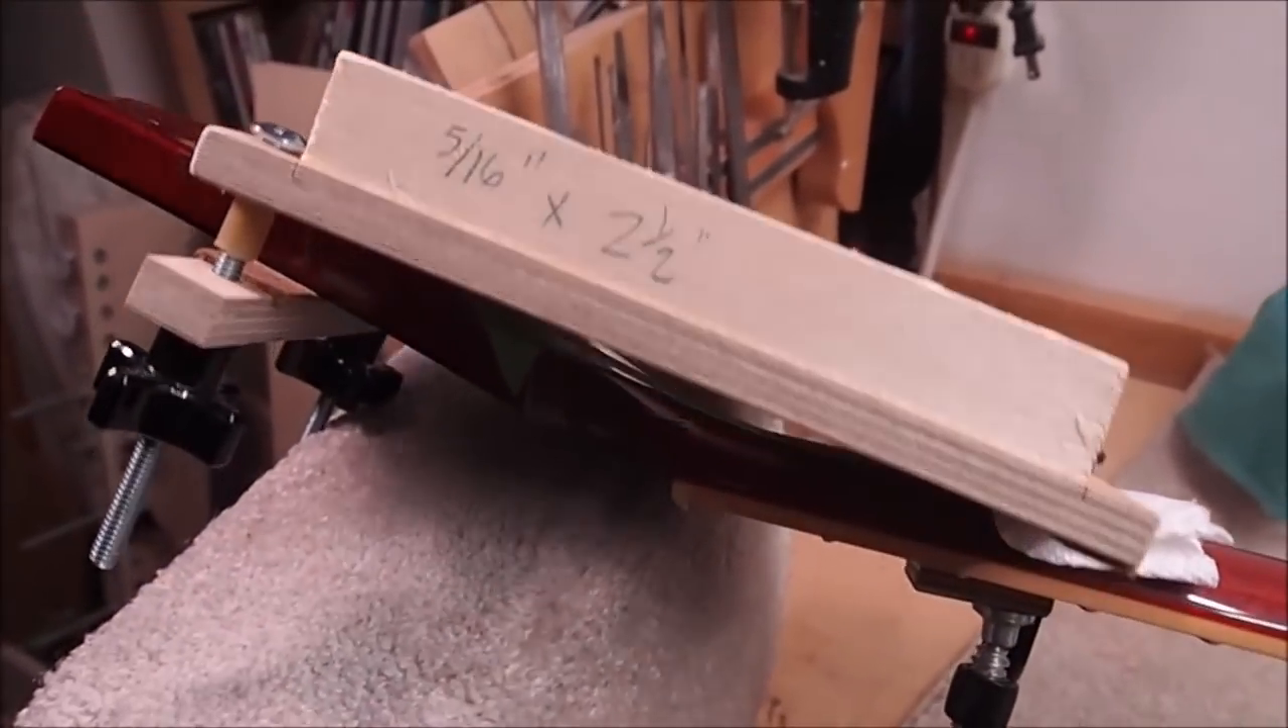Okay, I've got my jig clamped in place.